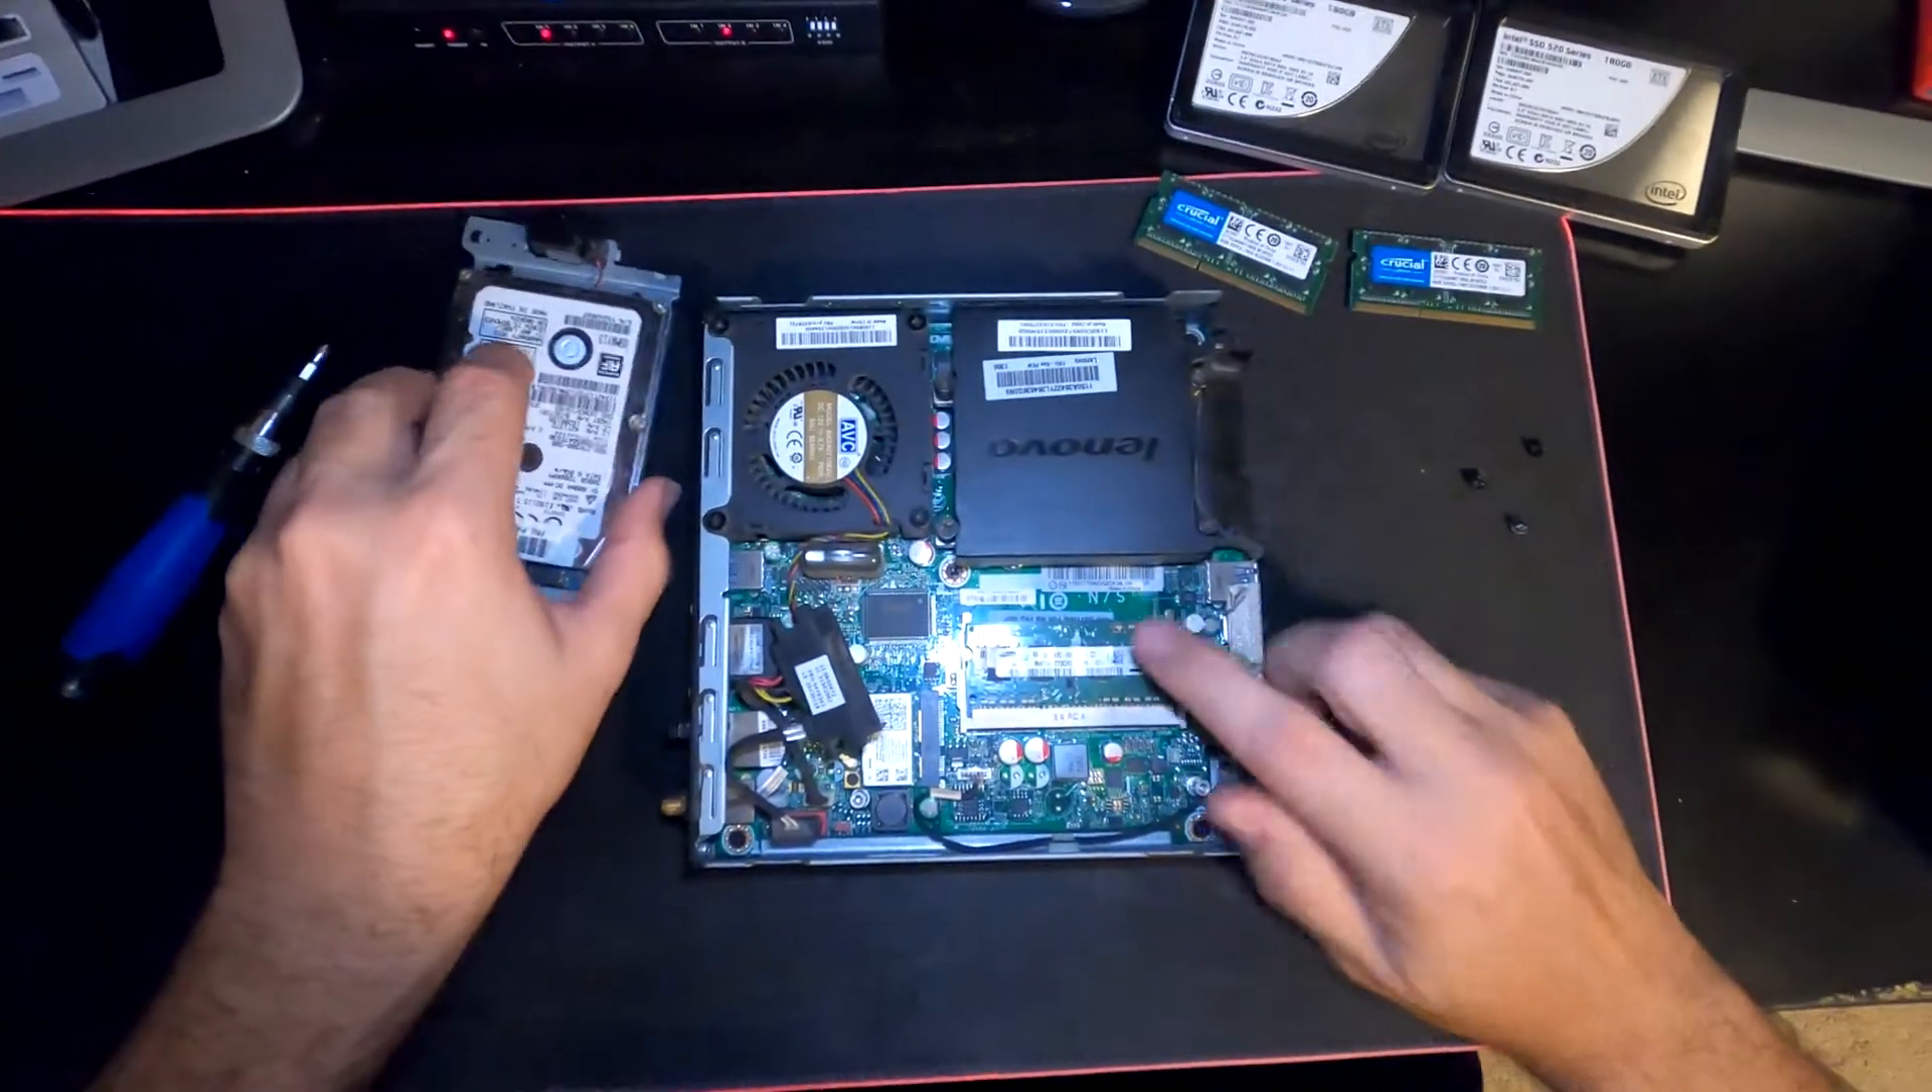So now you have the hard drive out.